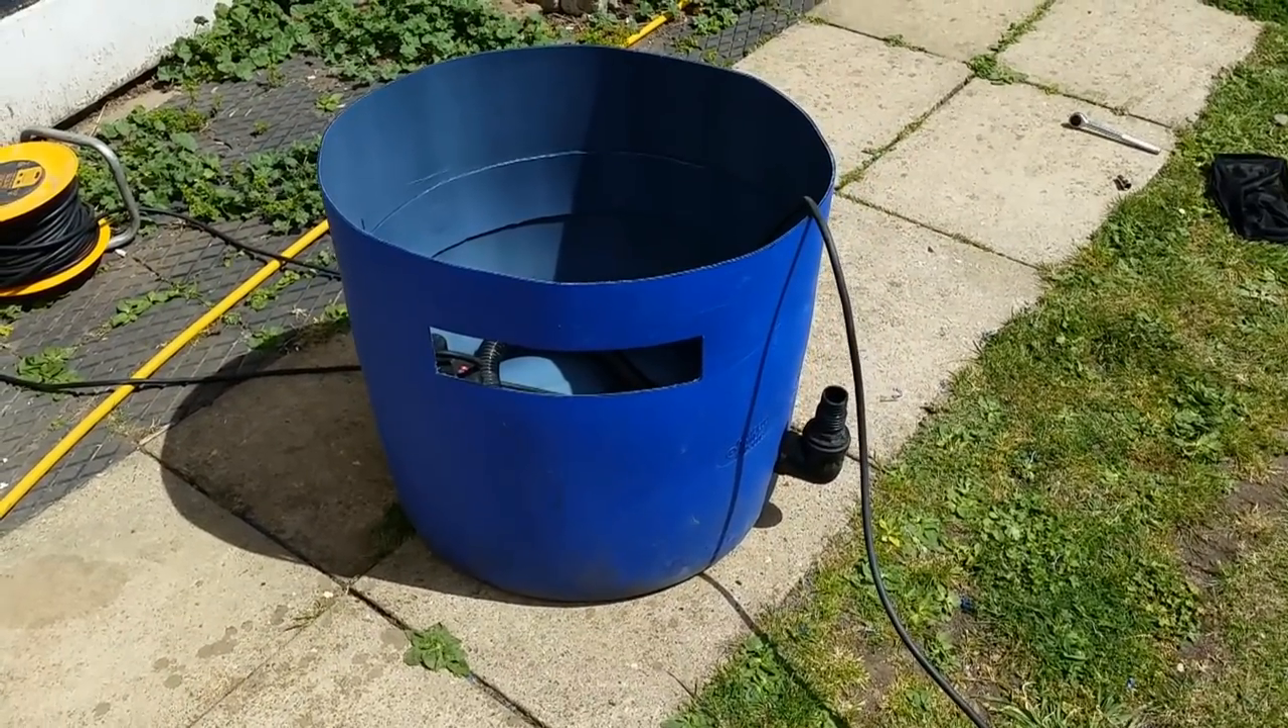You can see I've put my a outlet on the side of the tub there.